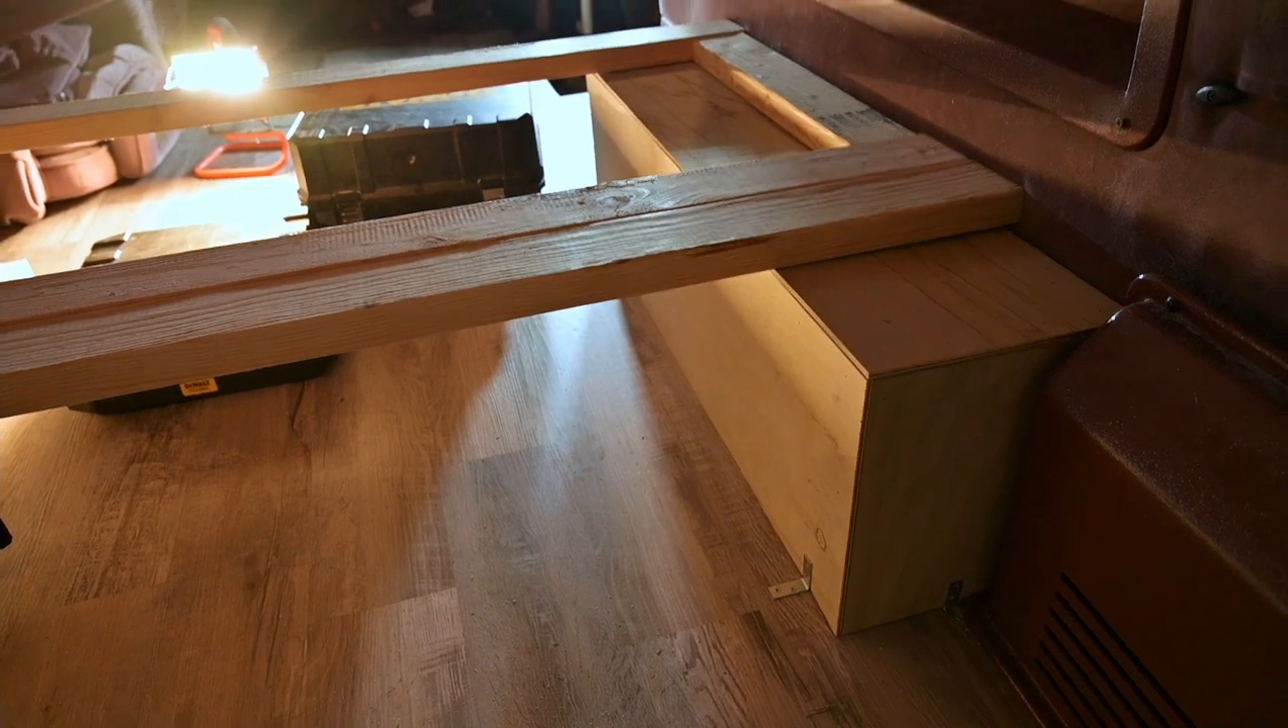So as you can see I have boxed in the wheel wells and those are just two by twos with some plywood over facing them.